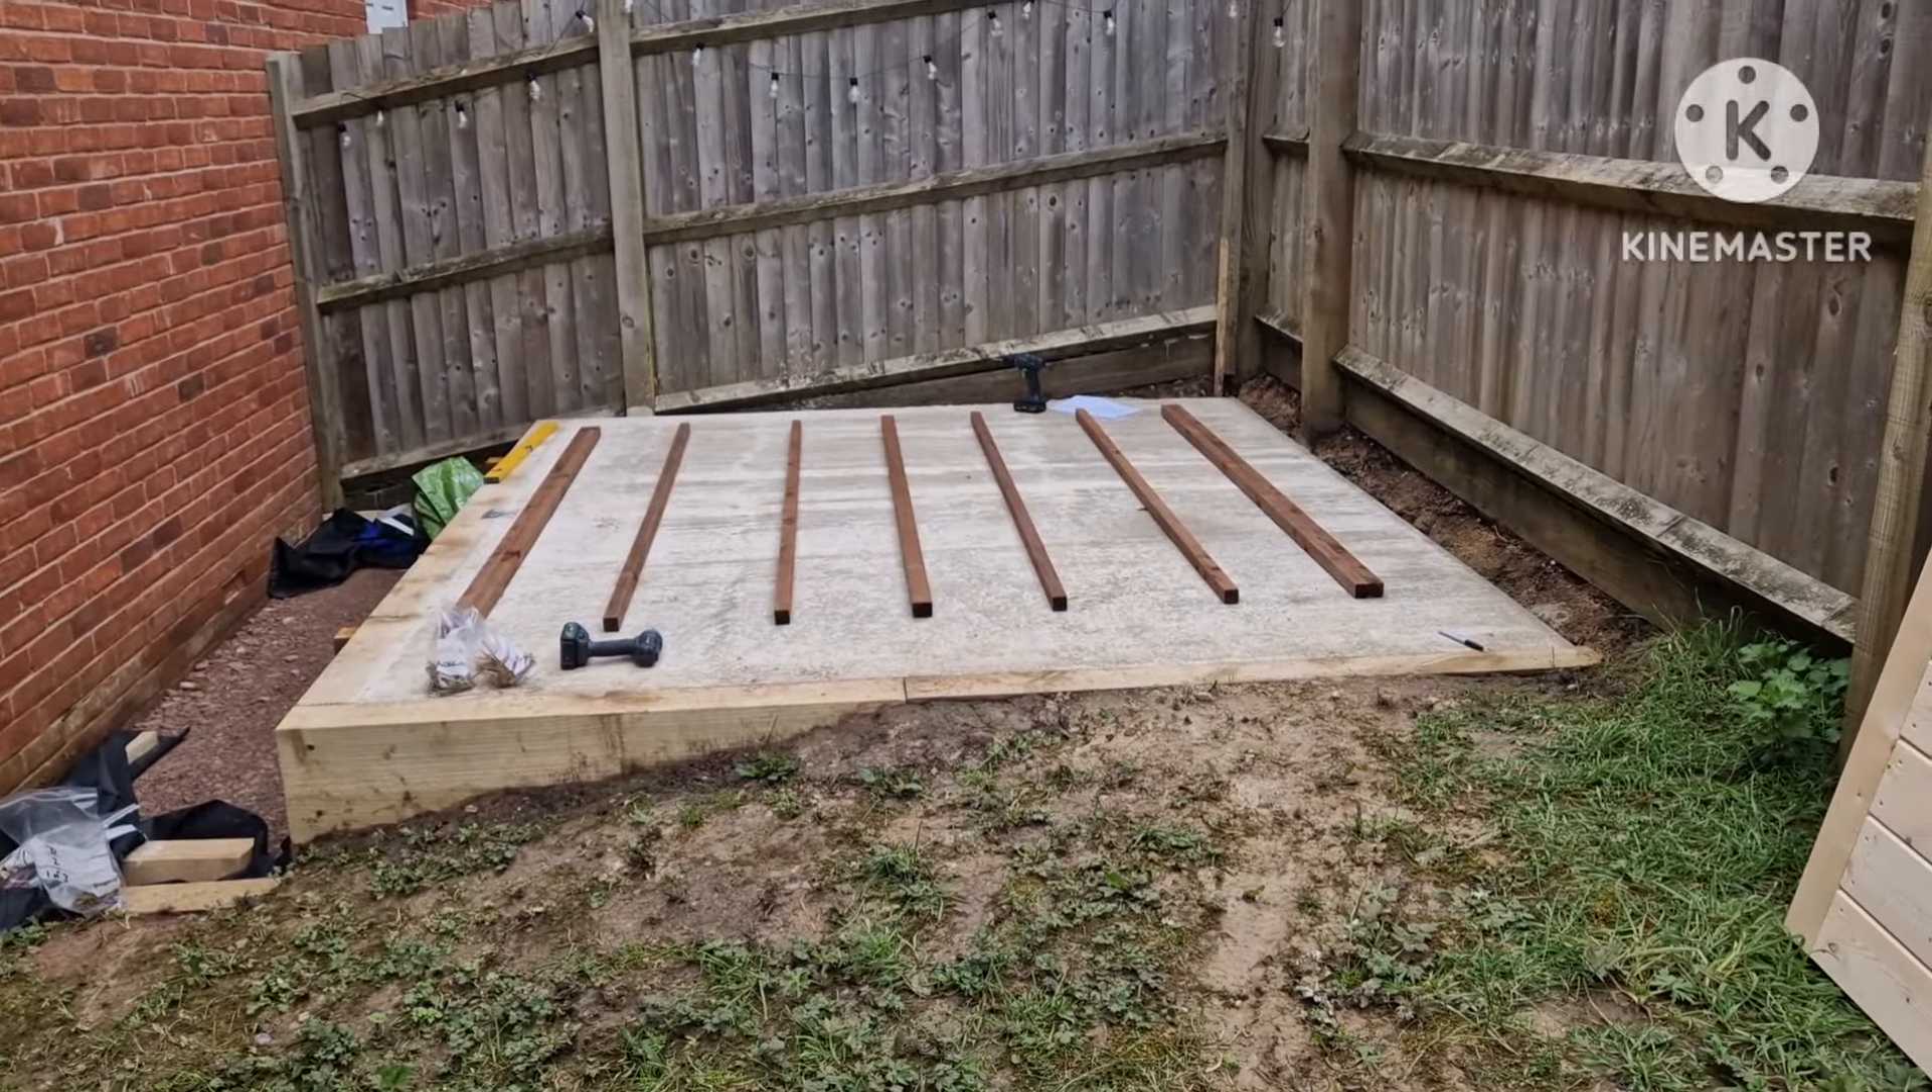As you can see, we've got the bearers there in place for the positioning of the cabin.